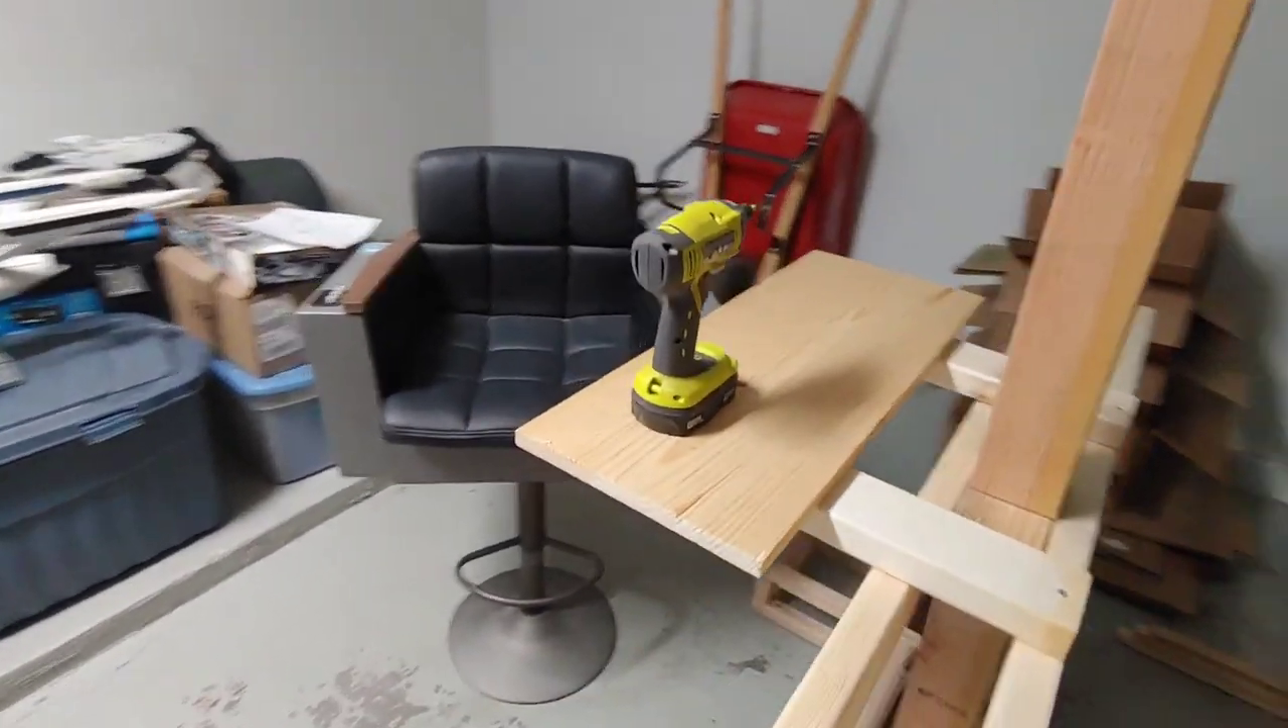I've just temporarily tacked some boards on so i could simulate the work desk height.